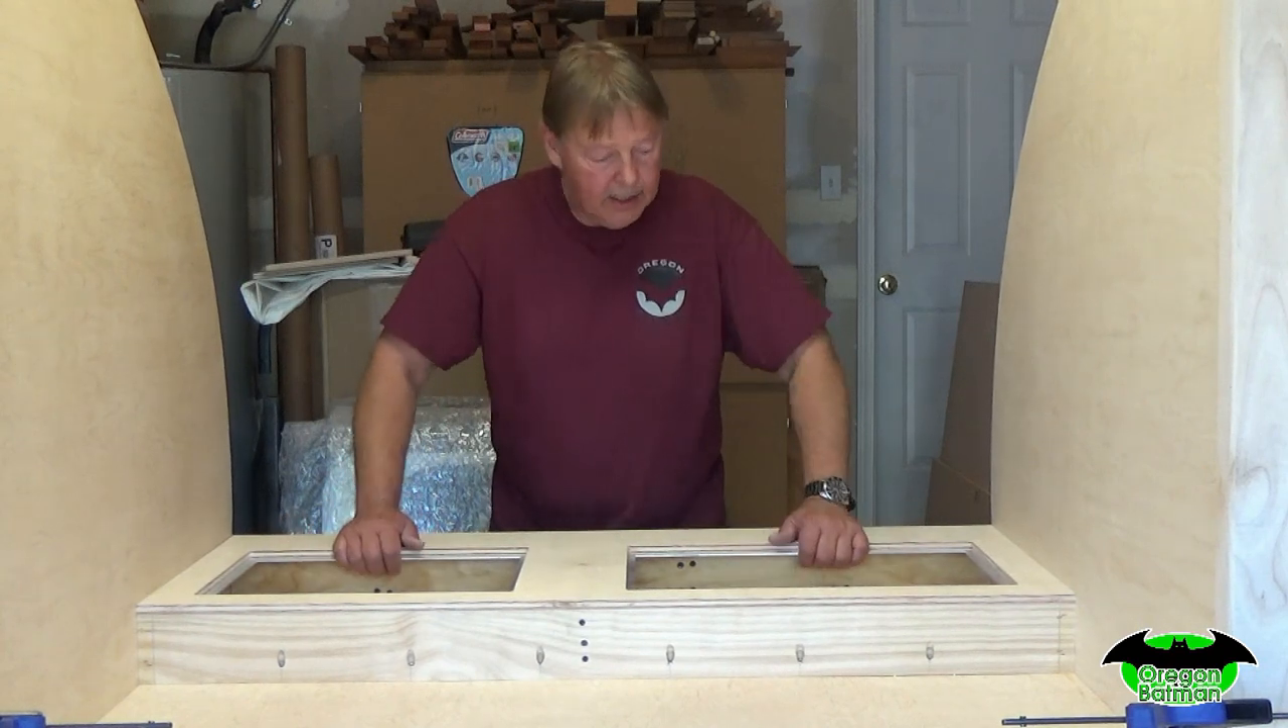So, the top of our storage cabinet is in.